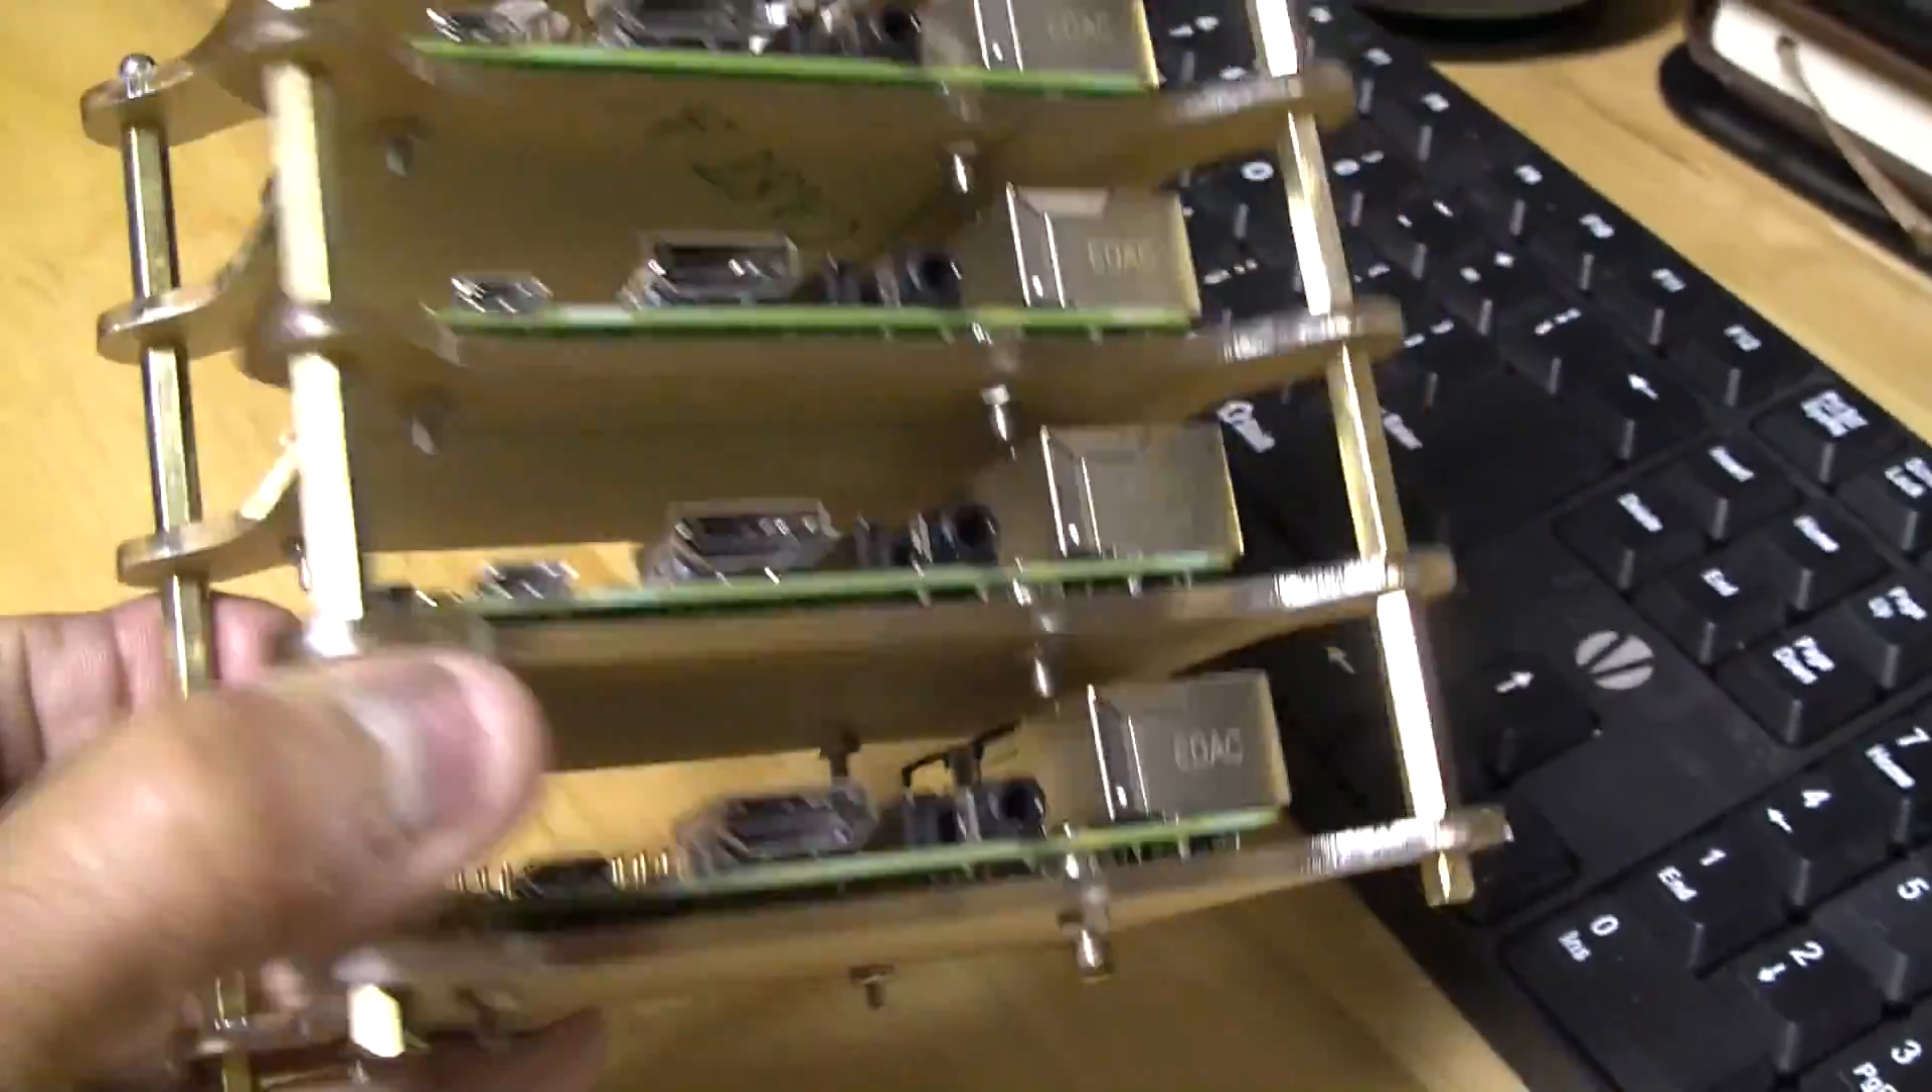There's sufficient clearance between any two Pis.